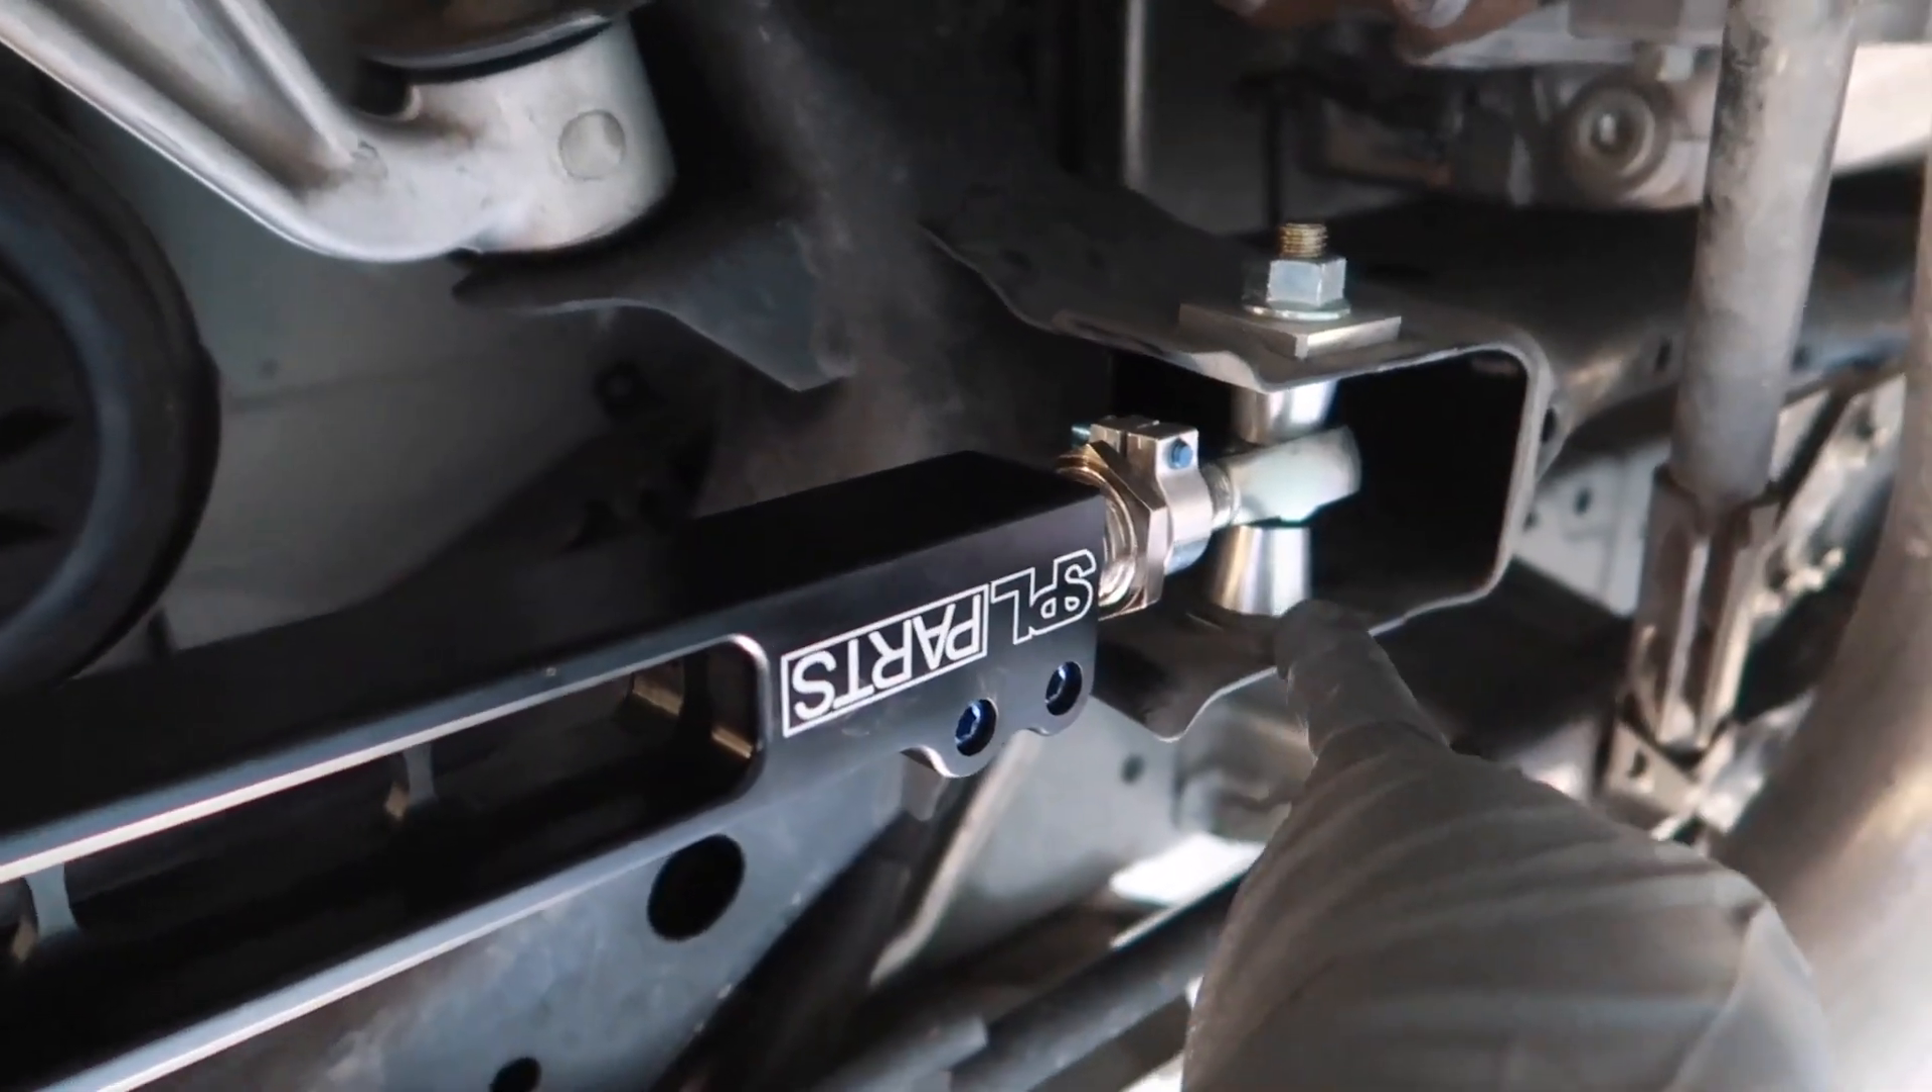So got the SPL camber and toe arm in. Adjusted the toe to the best of my abilities.